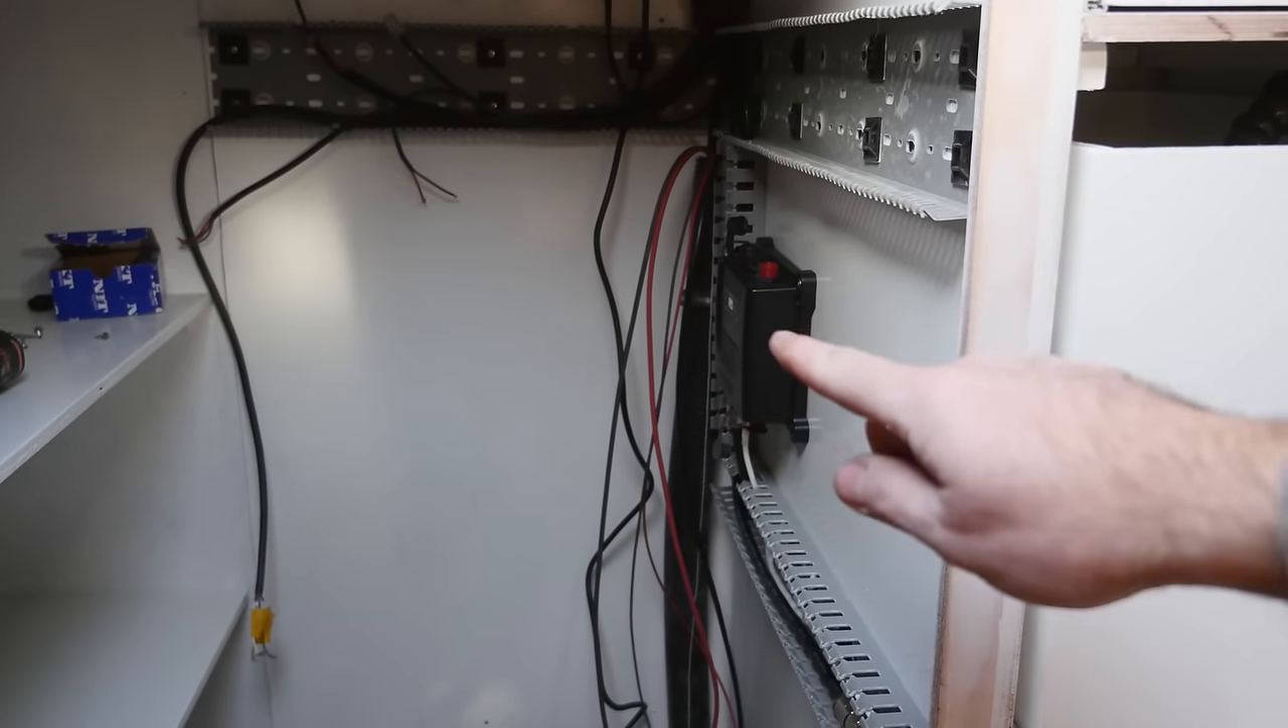Copious amounts of swearing and cursing later, I've now got all of the cables with the right ends at the right places, and I've also mounted the AIS transponder.